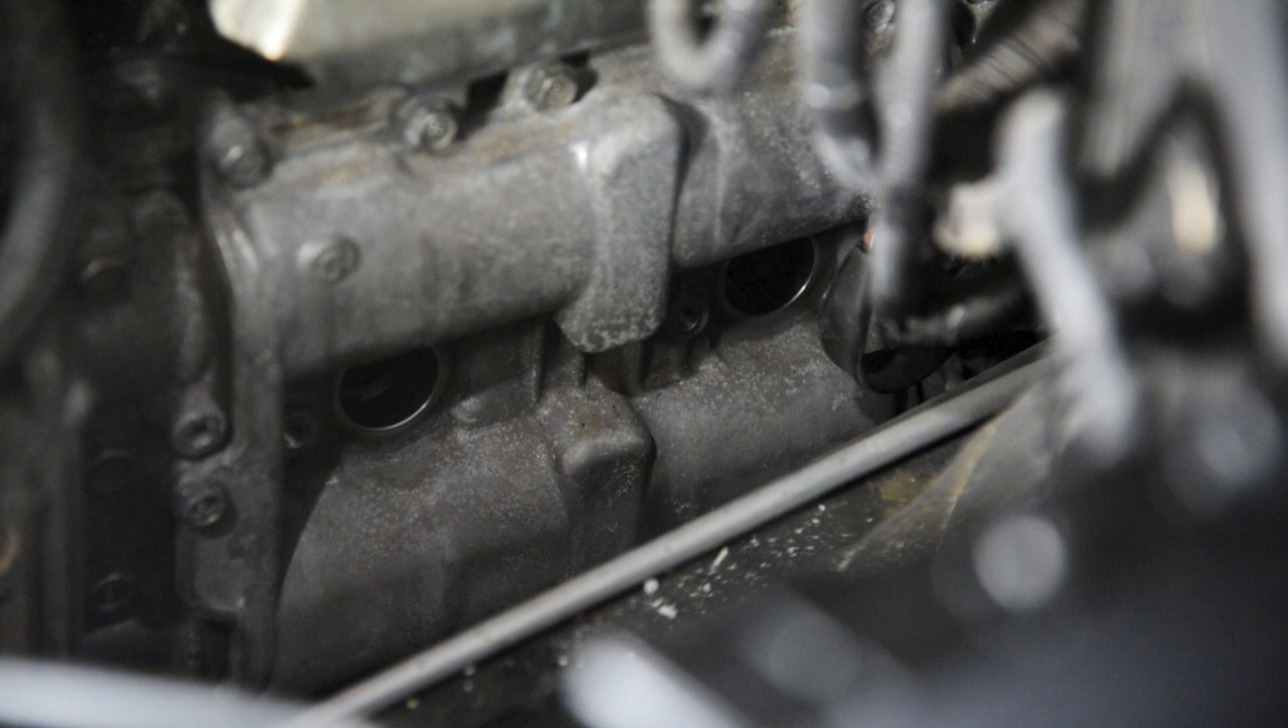Now we have access into the spark plug holes.